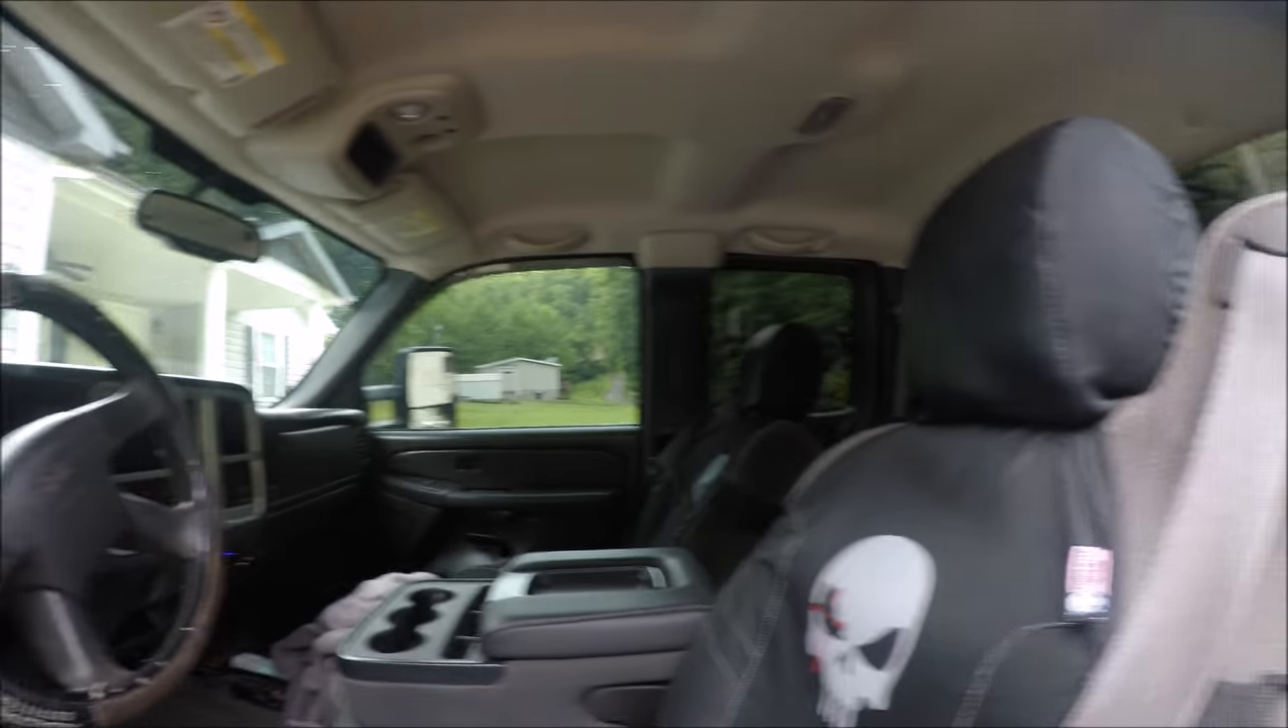So you can see we got the headliner reinstalled.